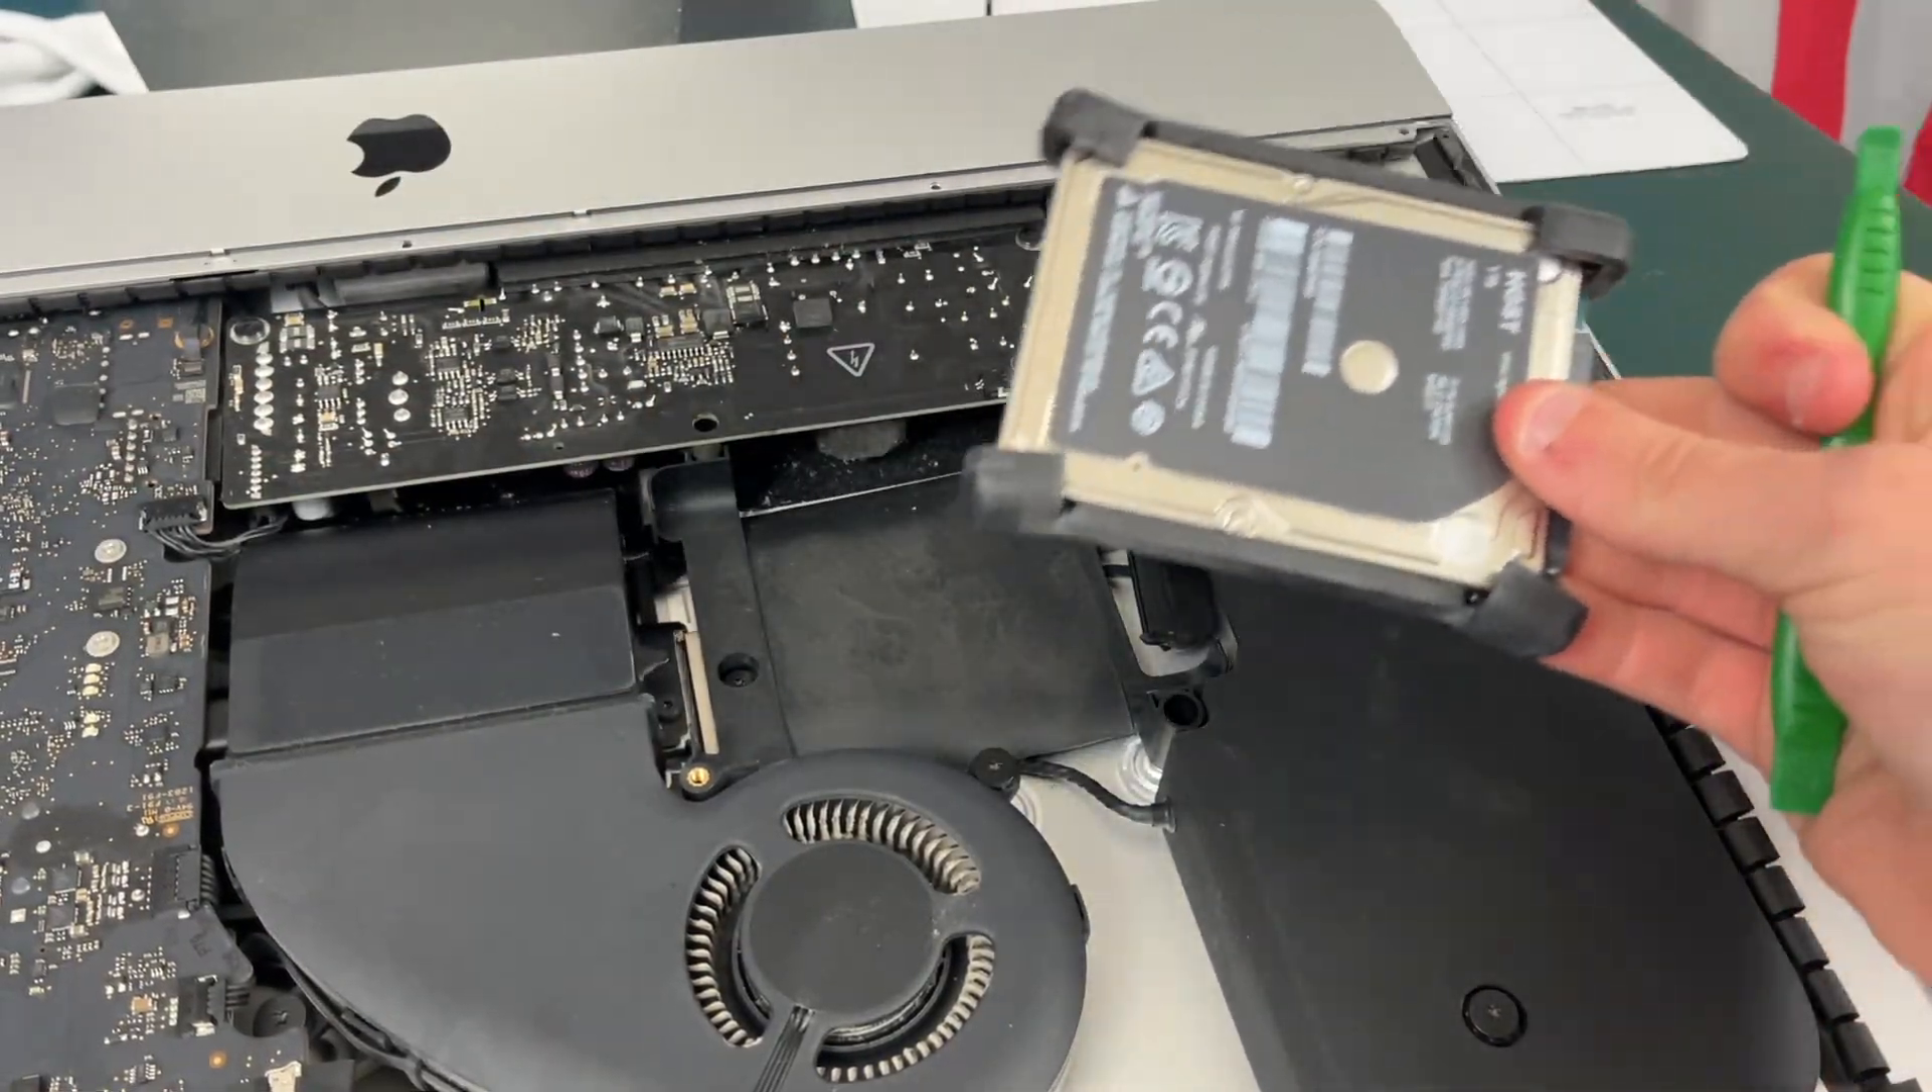You should be able to pop the SATA cable out especially if you use a little pry tool and there you go your hard drive has been removed.